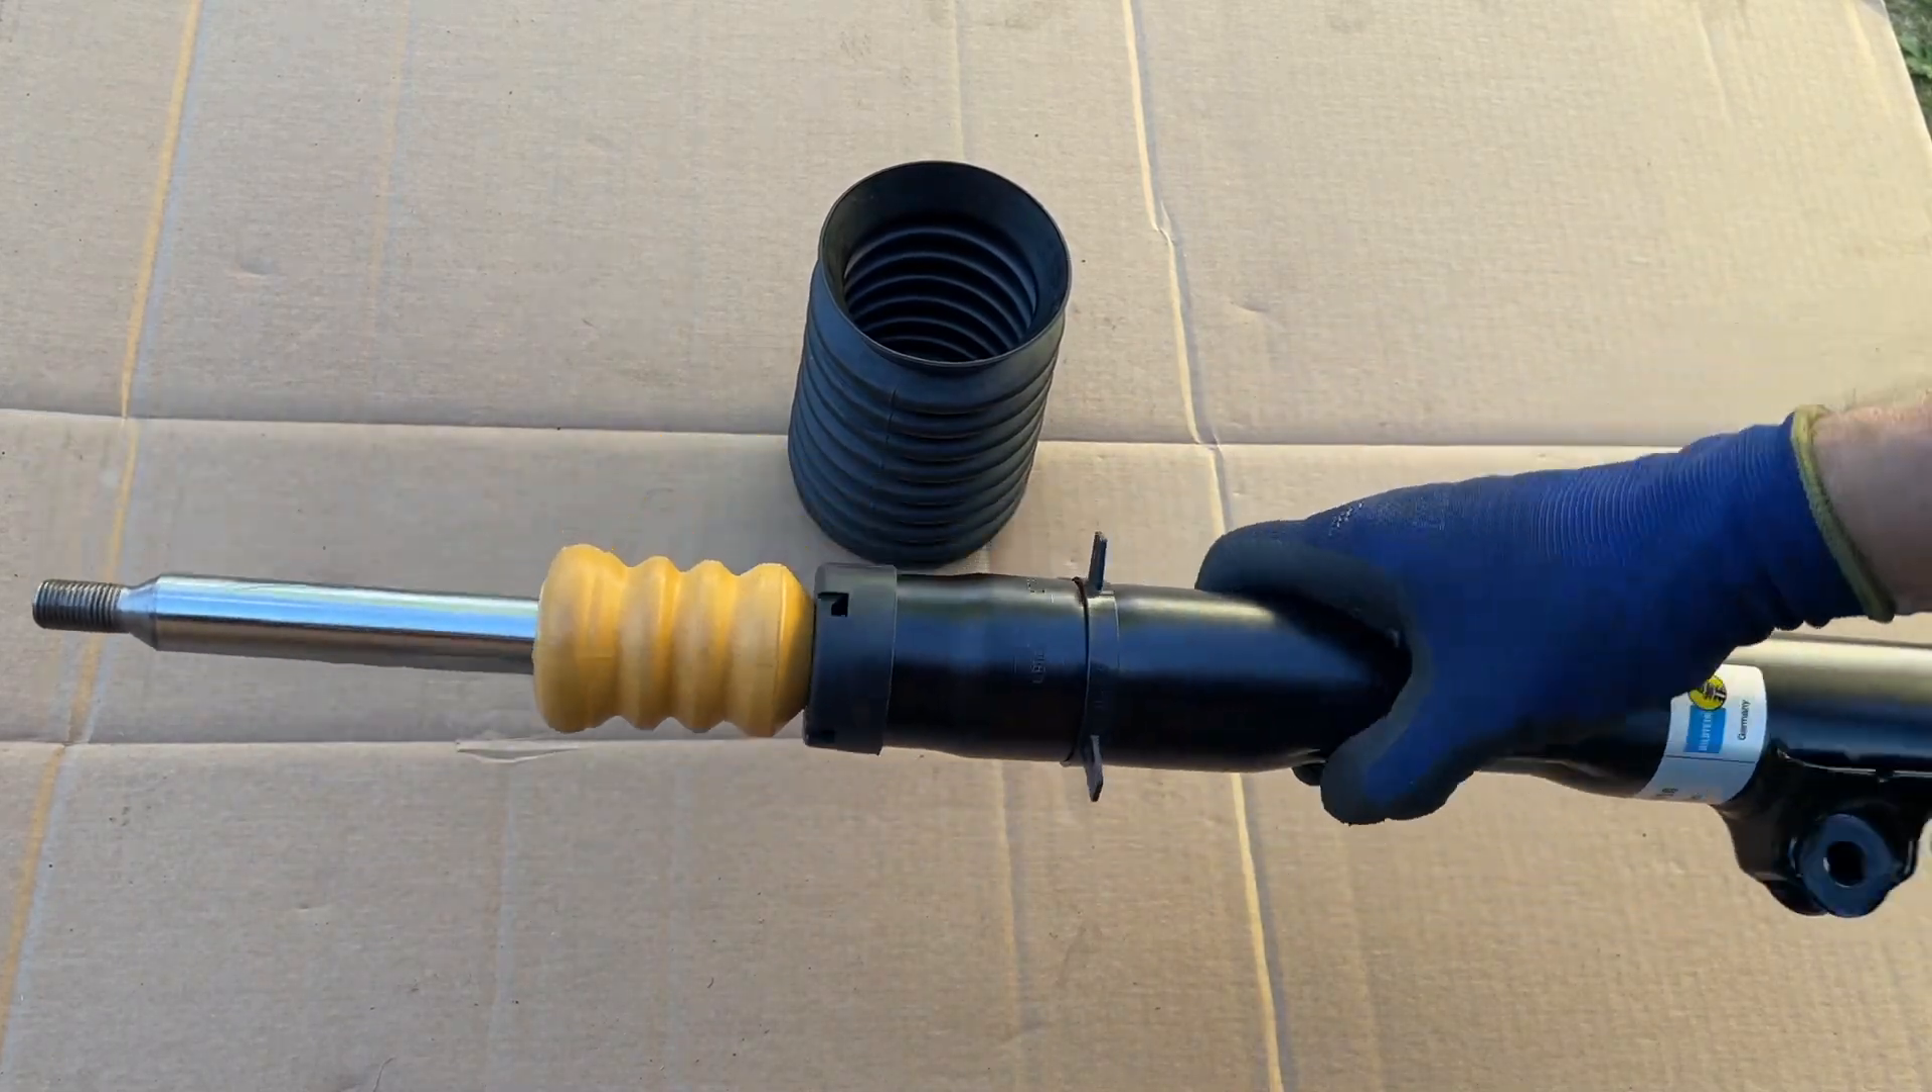Als Vorbereitung habe ich den Anschlagspuffer montiert.